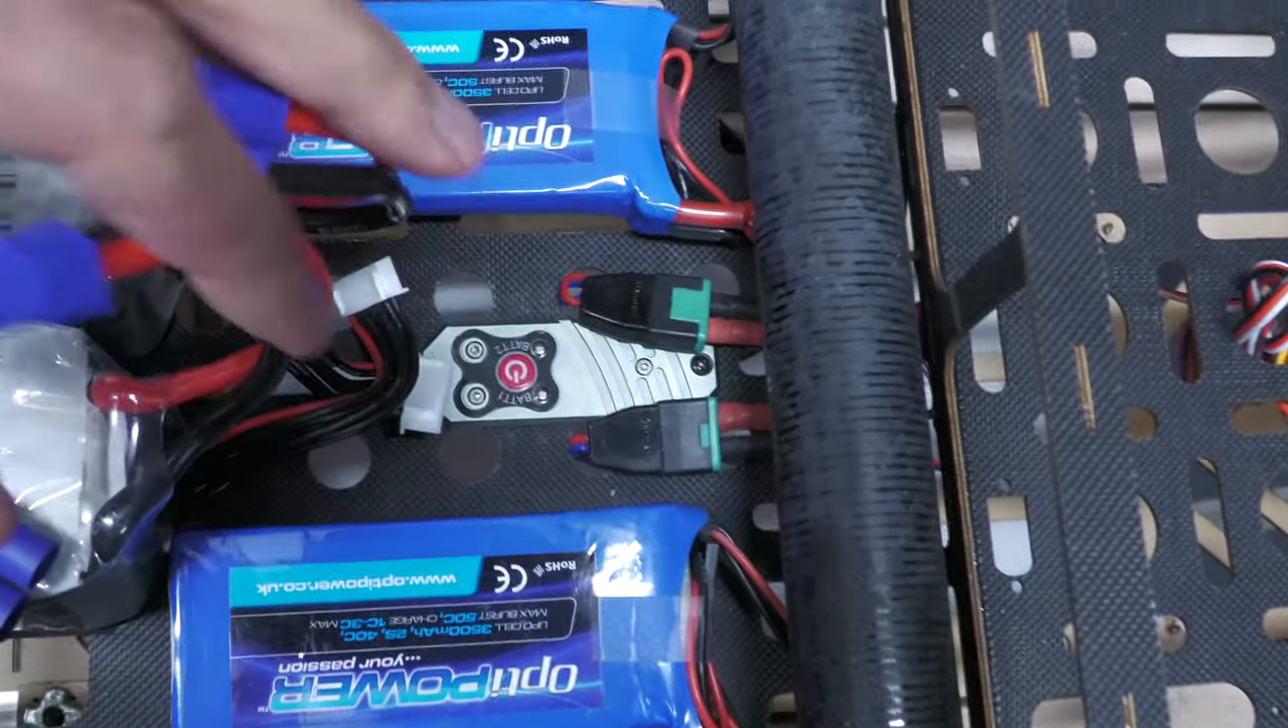You can see the power box switch is also now mounted, which drives the two batteries.